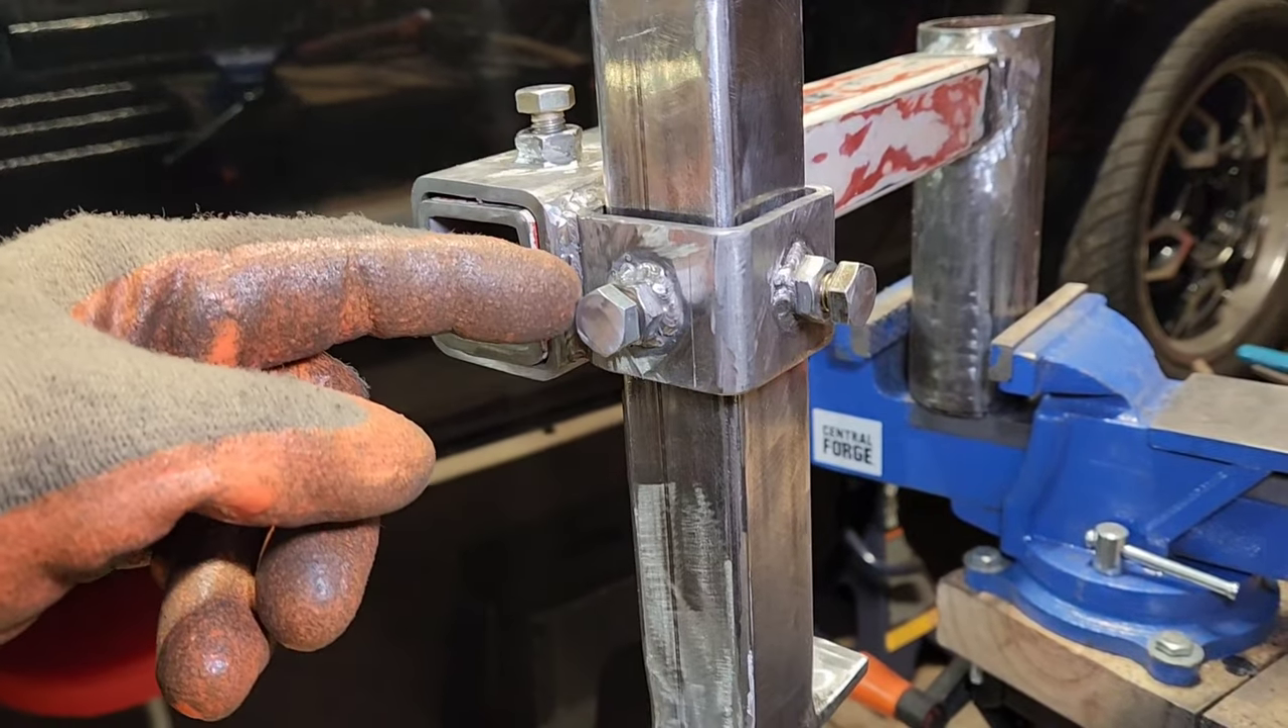So one more thing, I put two set screws, one on each side.